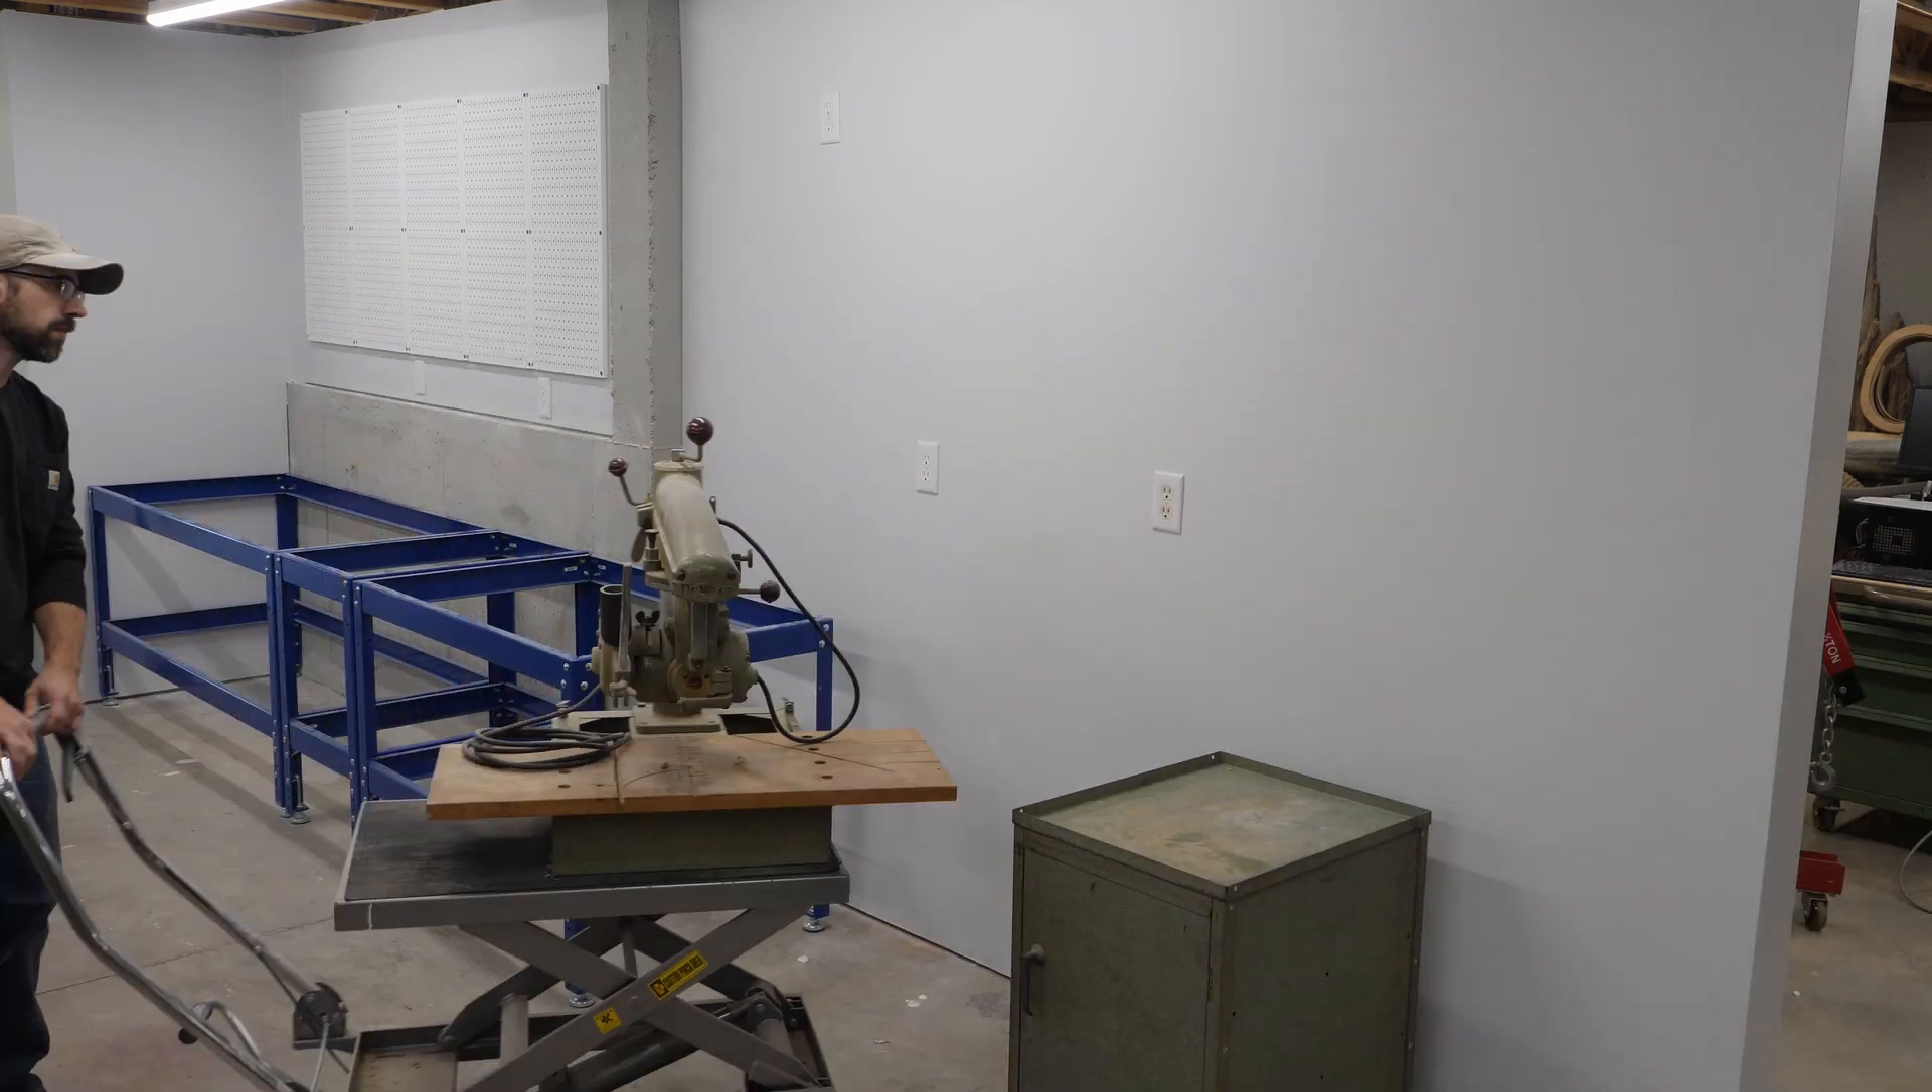With all of the benches assembled, I'm ready to start moving everything into place.